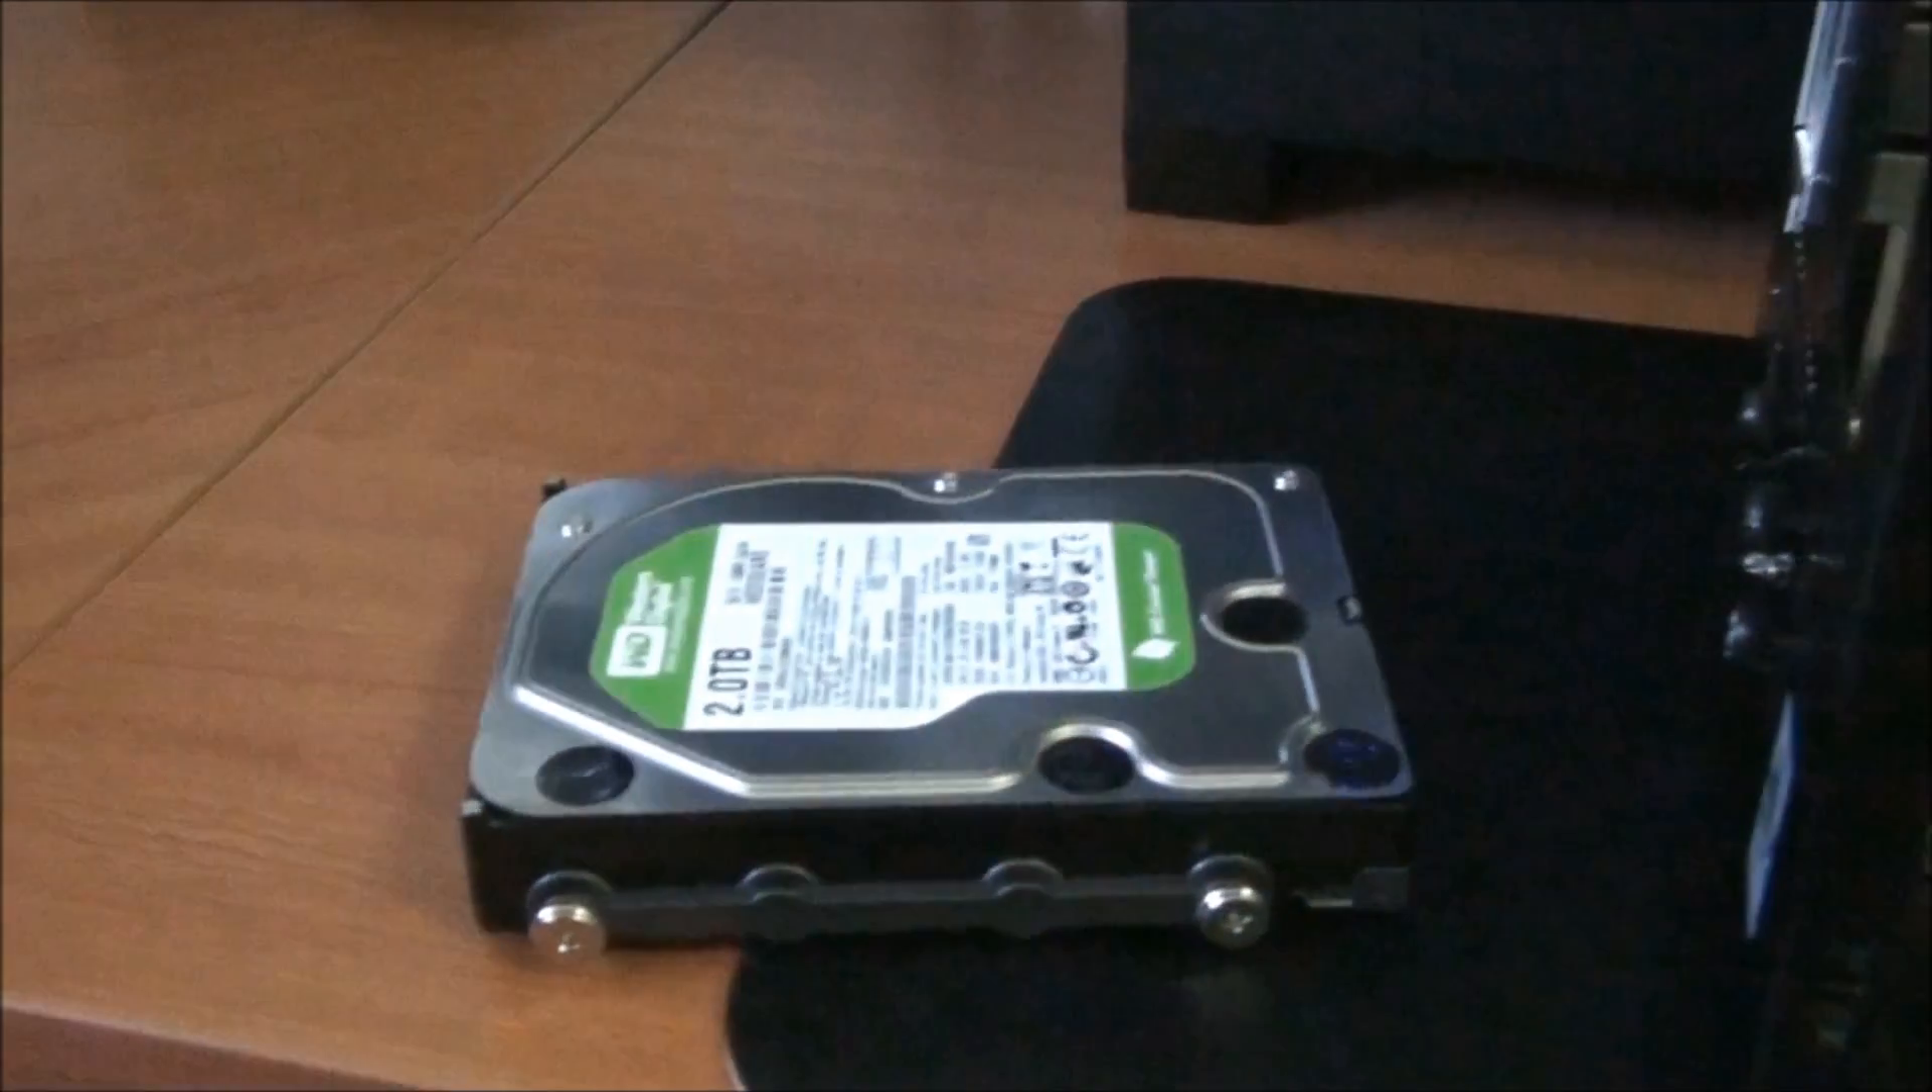So I've actually left one of the hard drives out because I wanted to show you how they get installed.